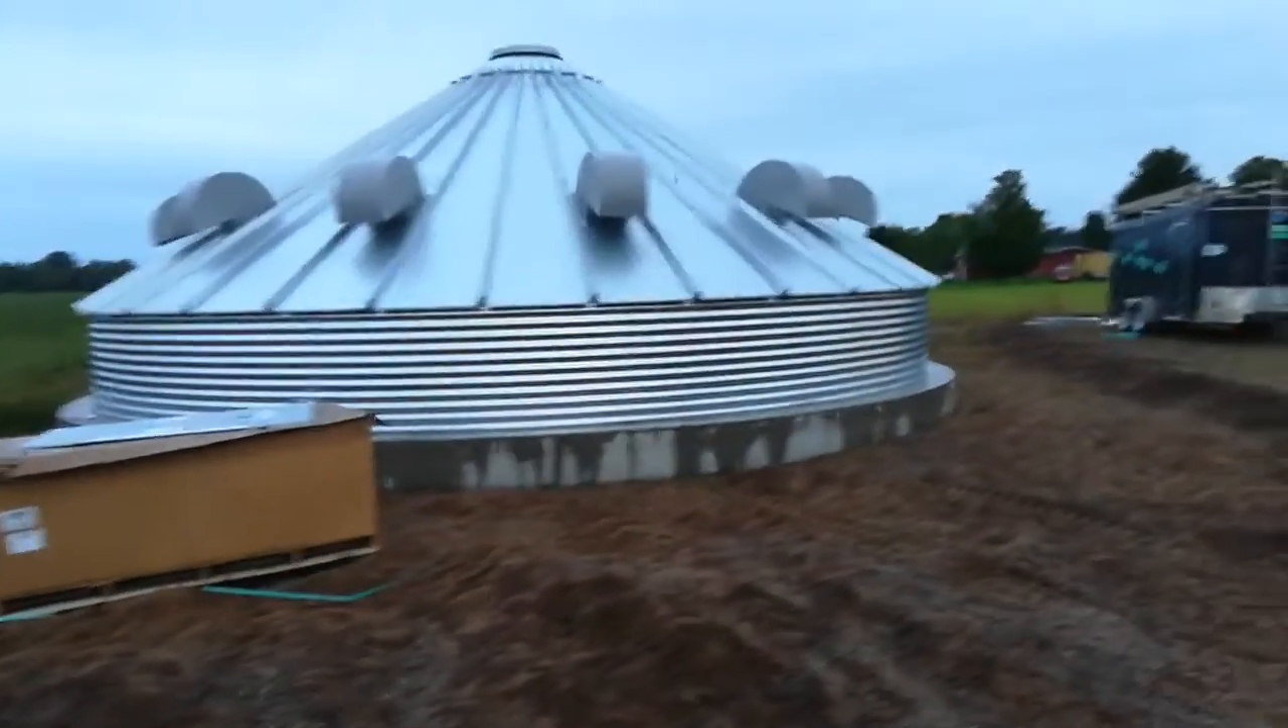We've got the roof up, obviously. That center collar up there.